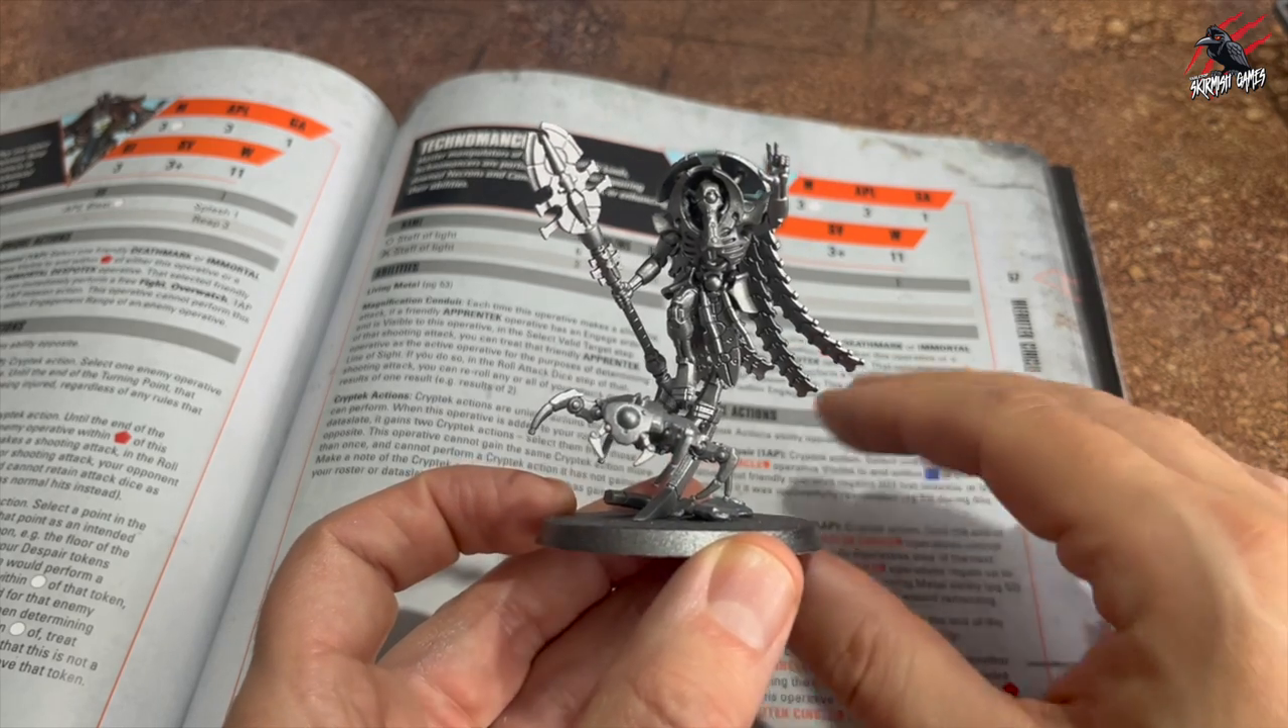I've built the Technomancer now.